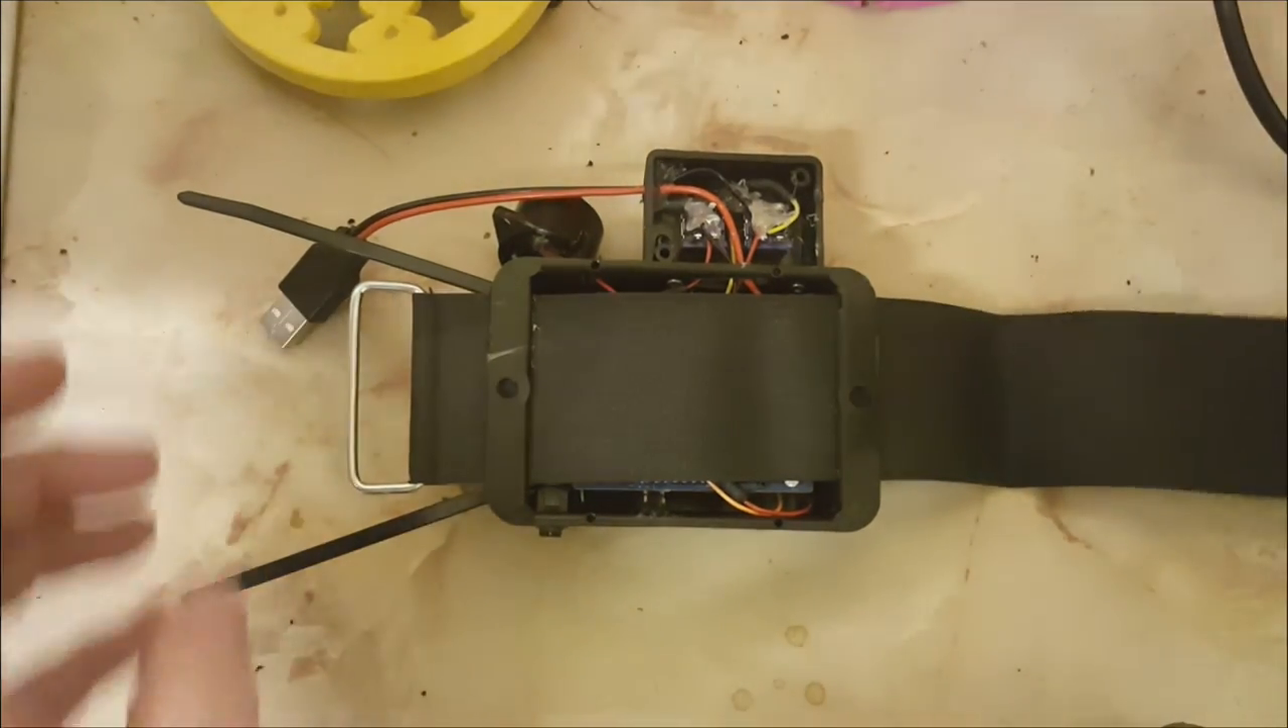Now it's time to try and slide the strap on. And there we go now the strap is attached.